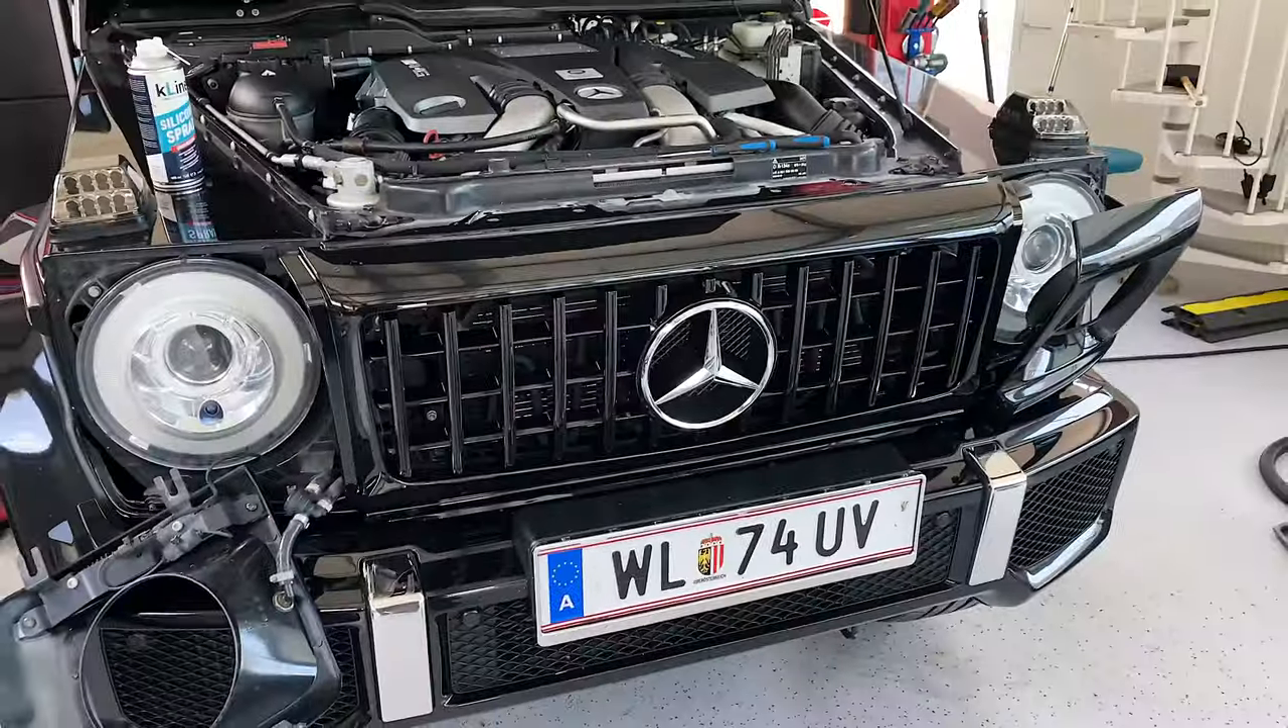Das neue Kühlergrill sitzt jetzt drin.